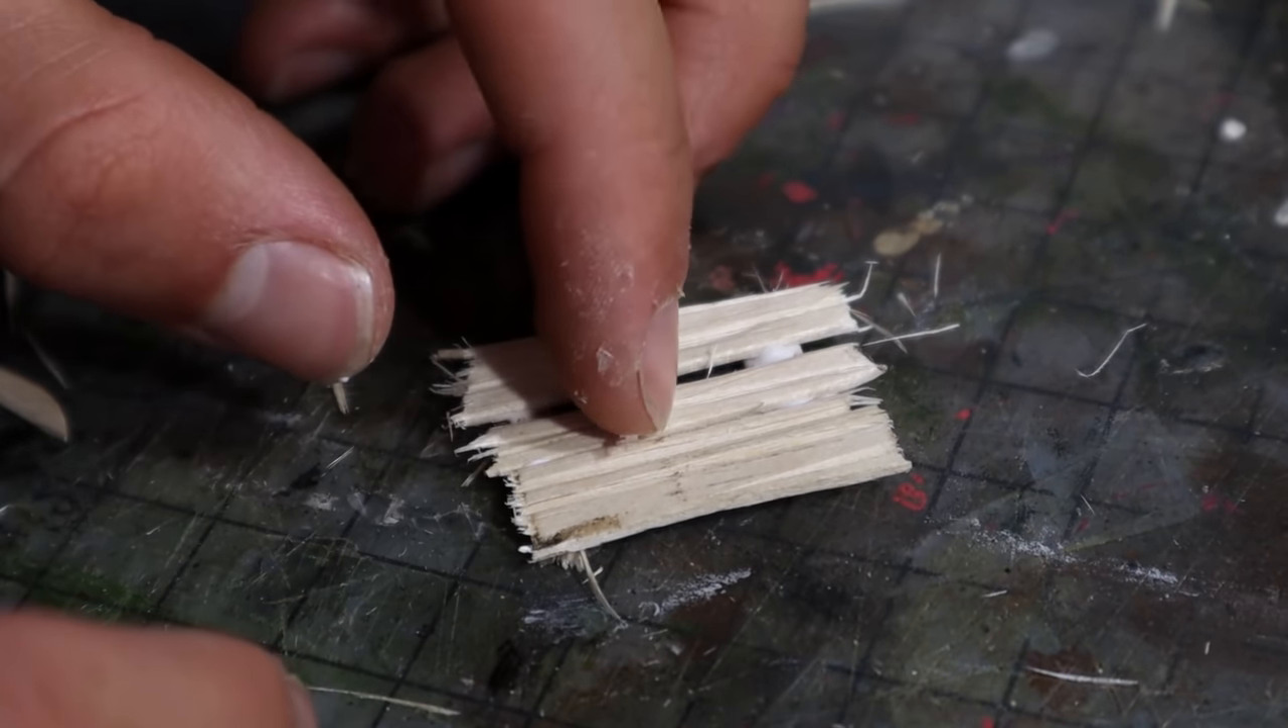Using the rest of the sticks I have textured, I built a small wooden platform.